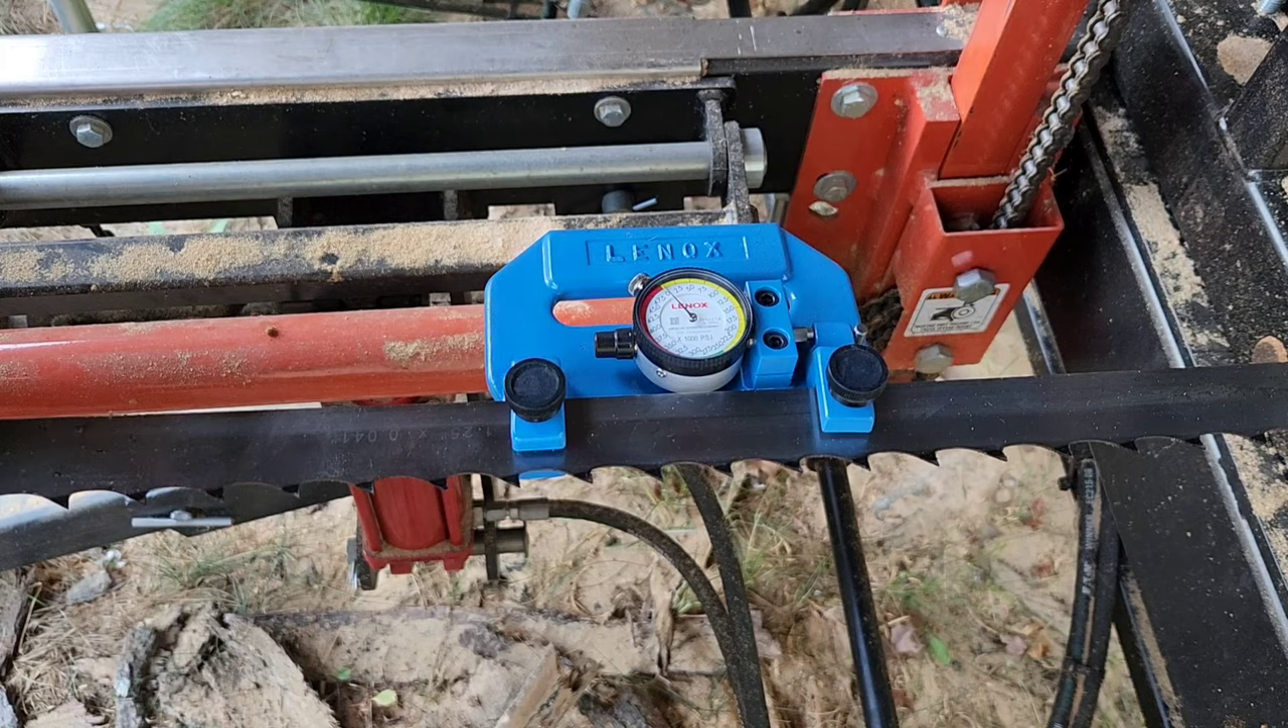We're going to go ahead and gently tighten this down and then snug it up and there you have it. So now the gauge is on there.